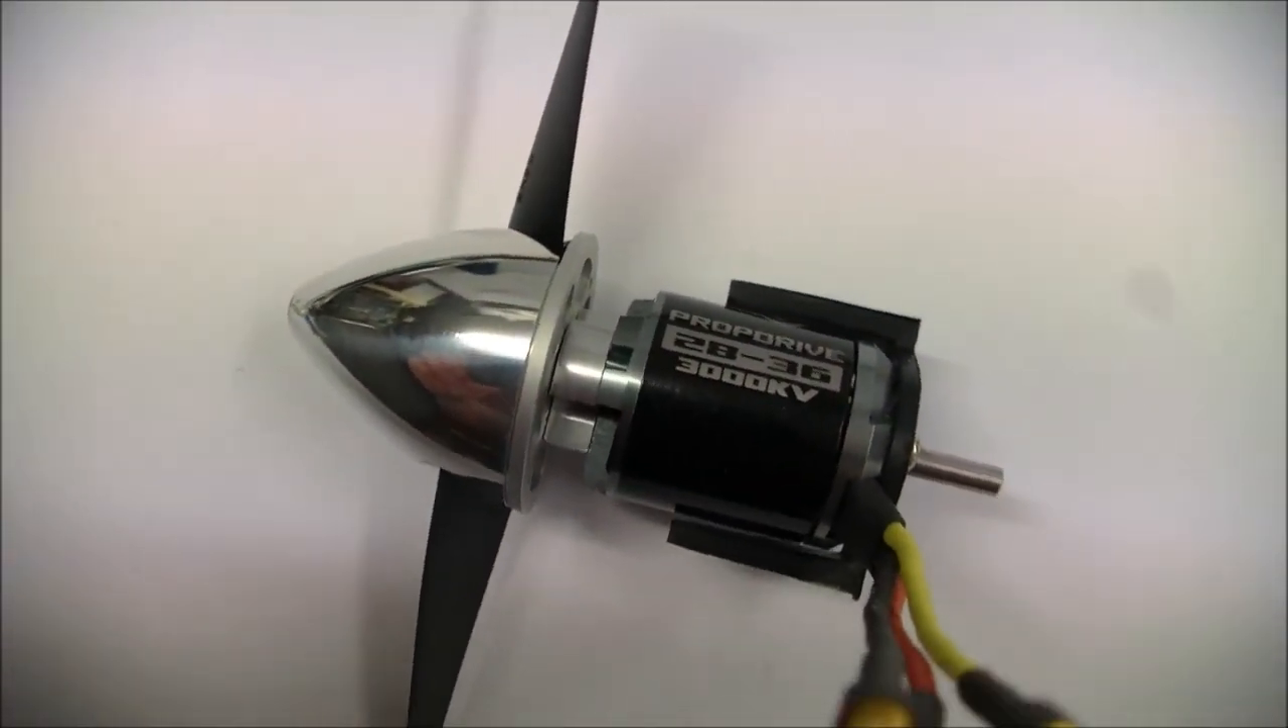And the prop shaft and prop and spinner are on.